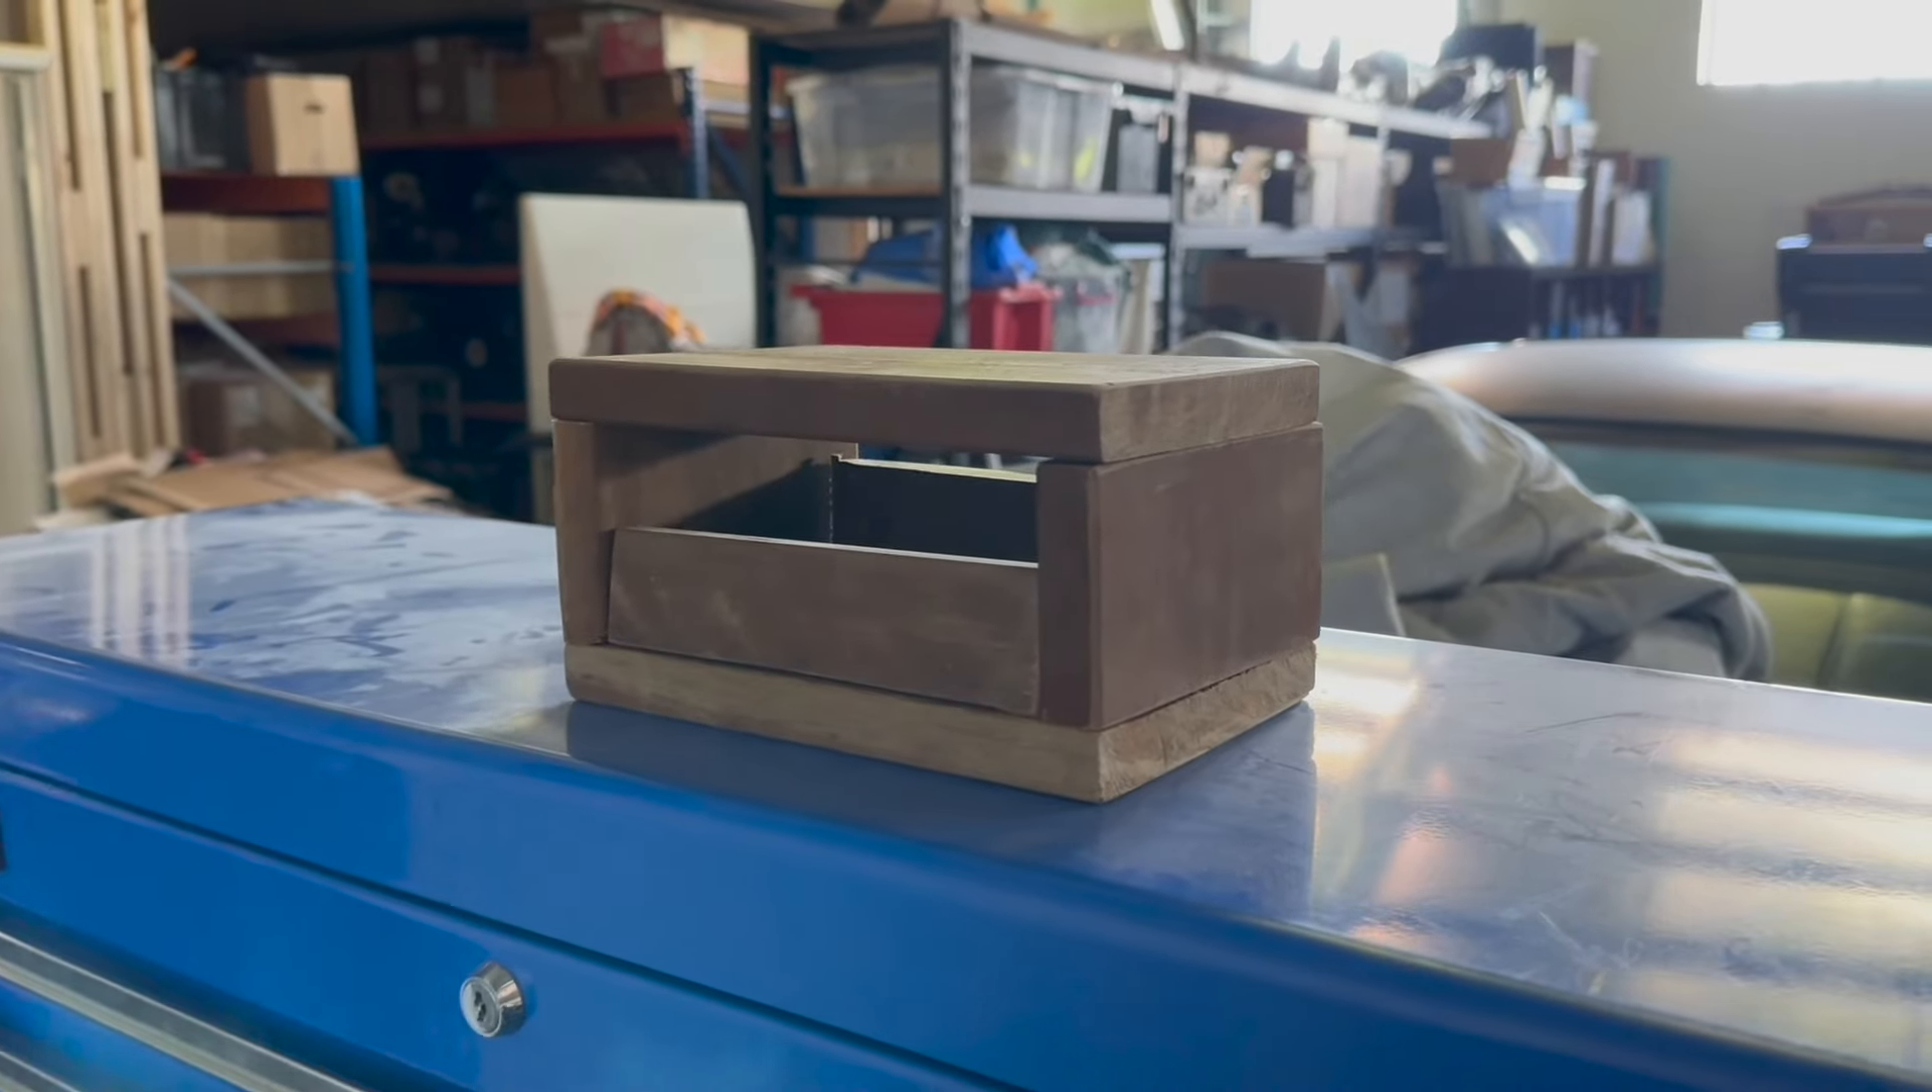So here's the box kind of assembled without gluing it together.